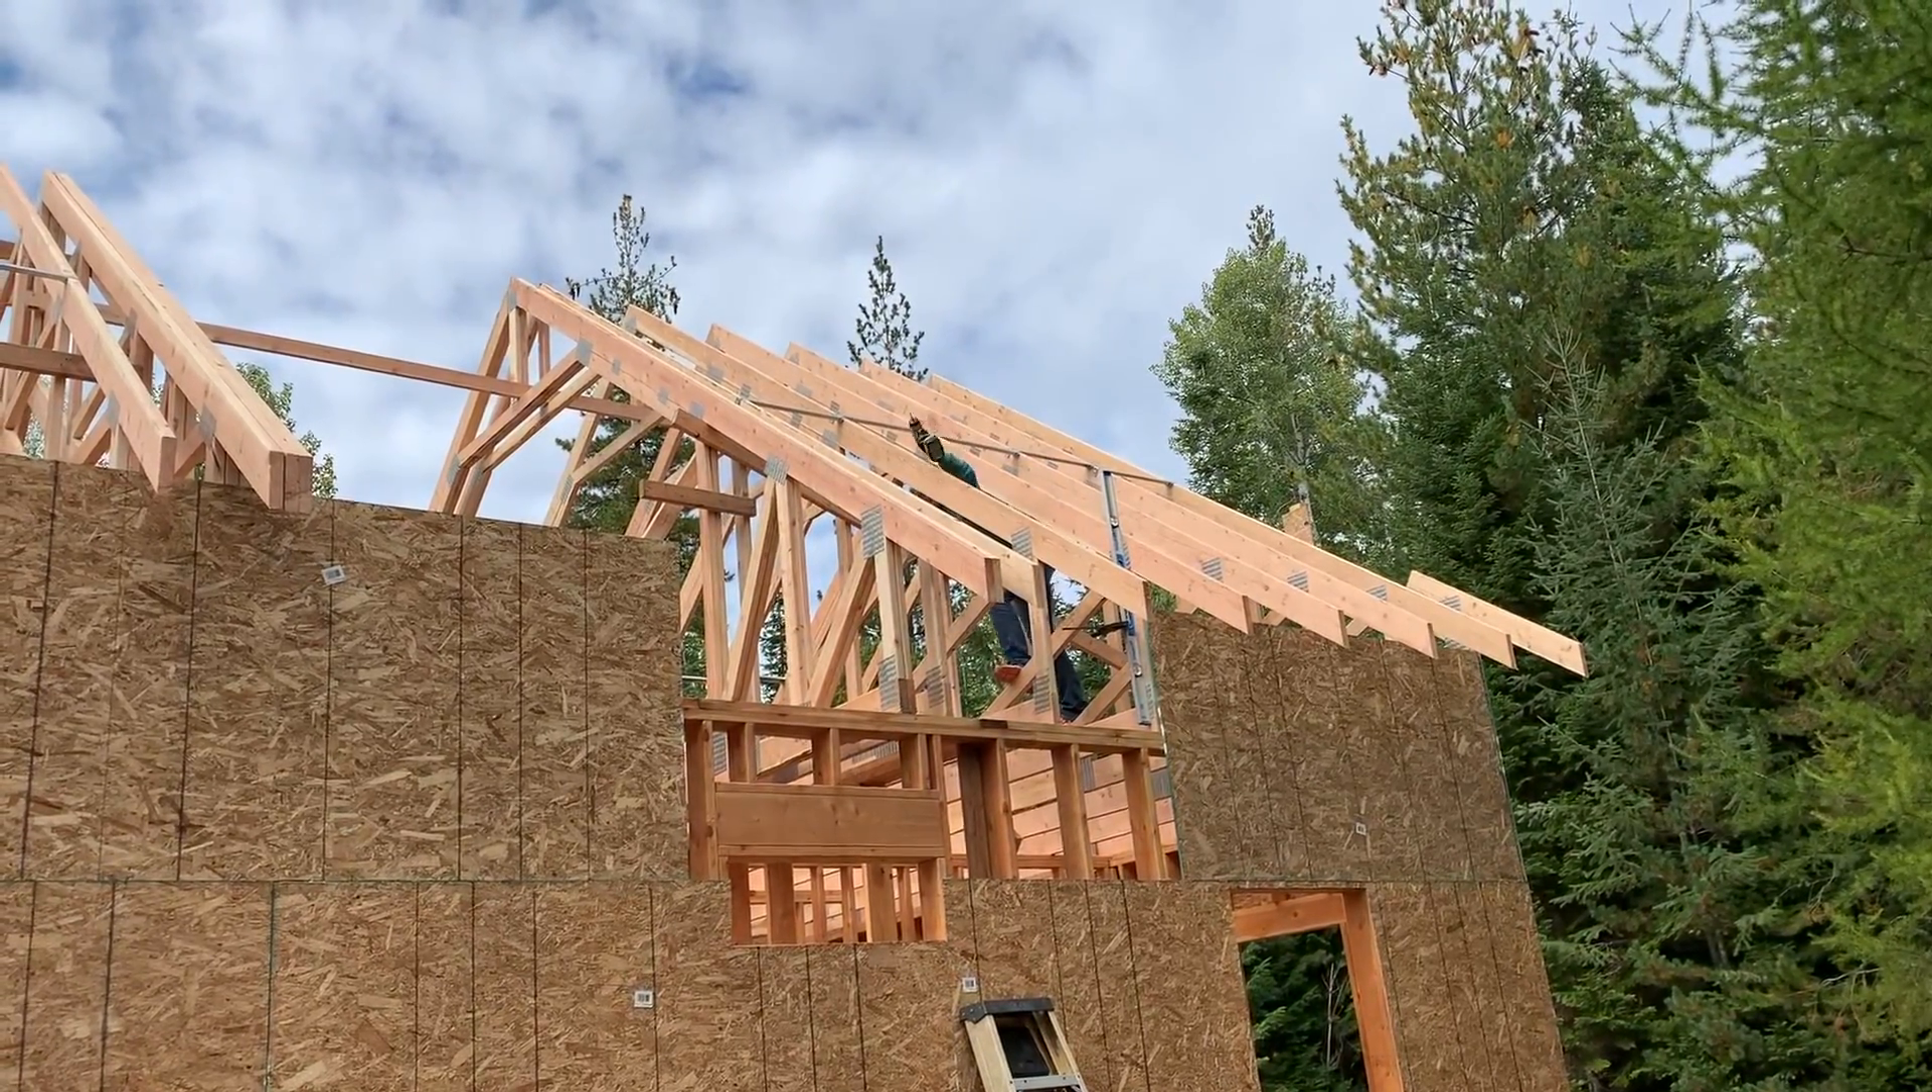So we're almost done putting up the osb along these sides.